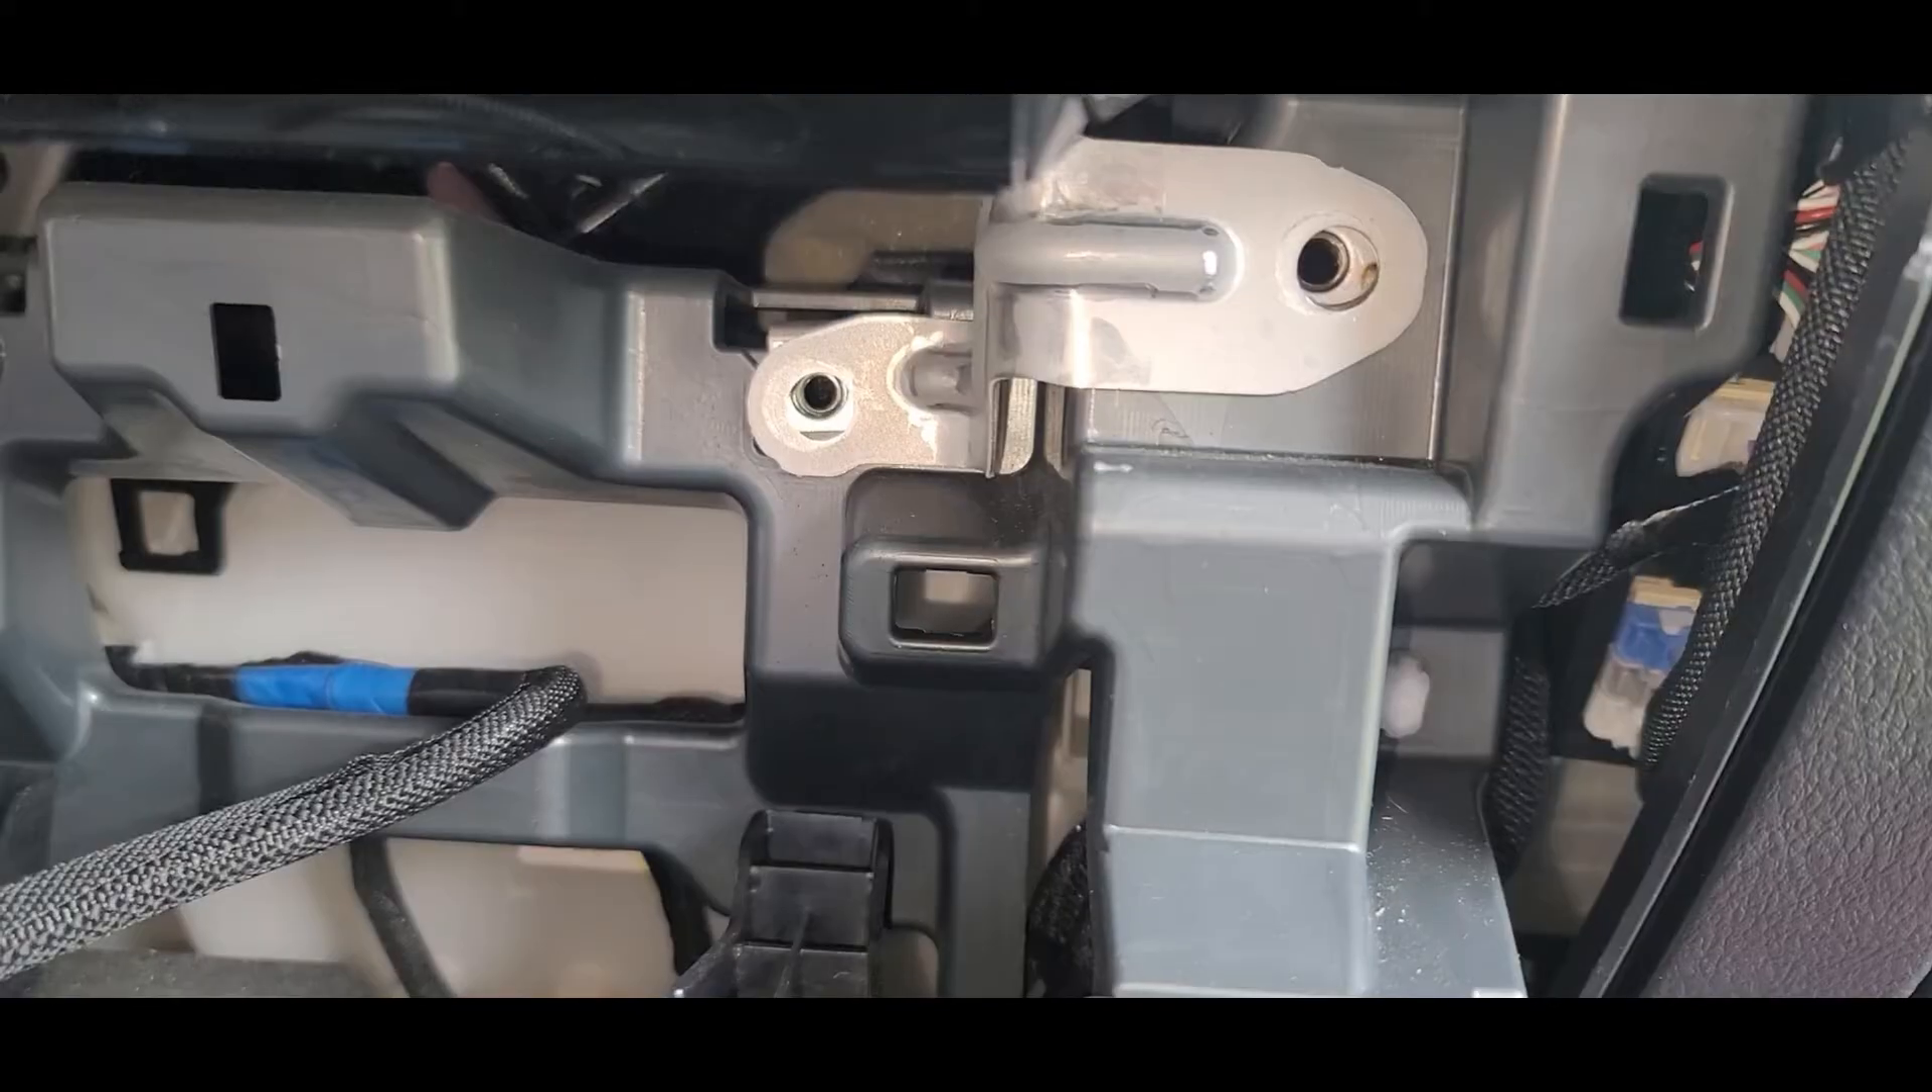So, here we've got some of the bolts out.